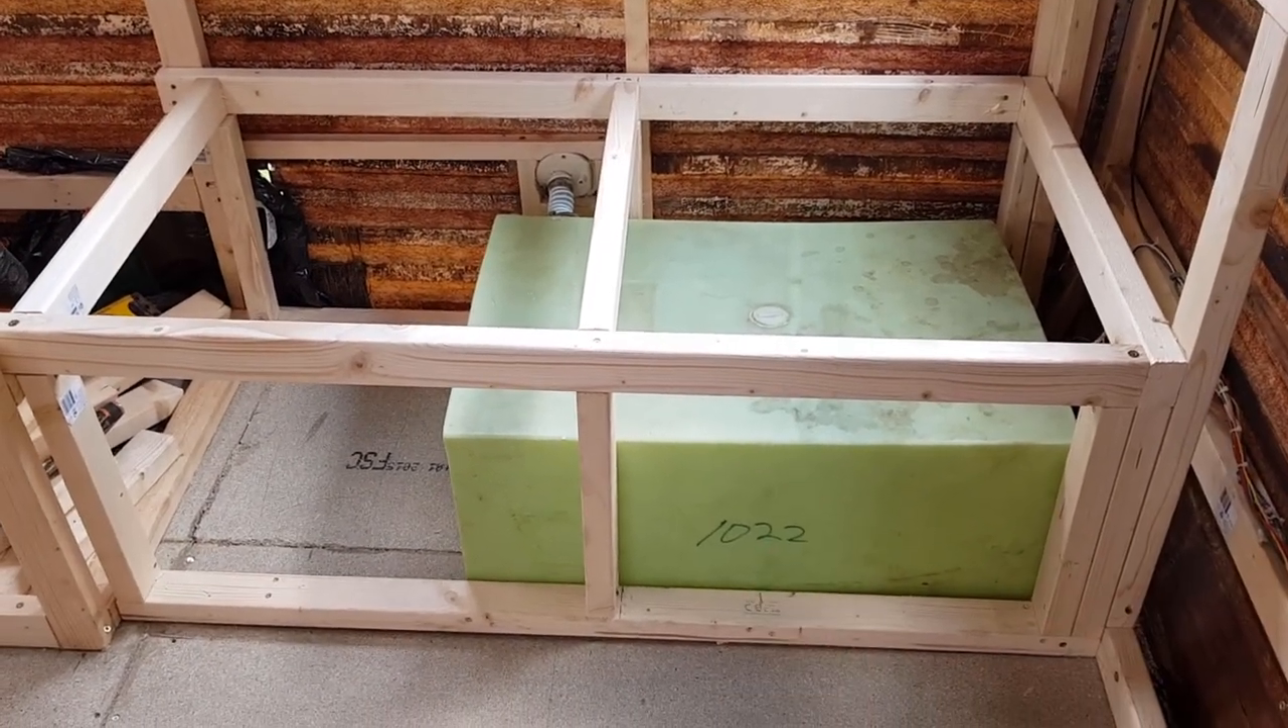That's the bench seat coming together on the other side.